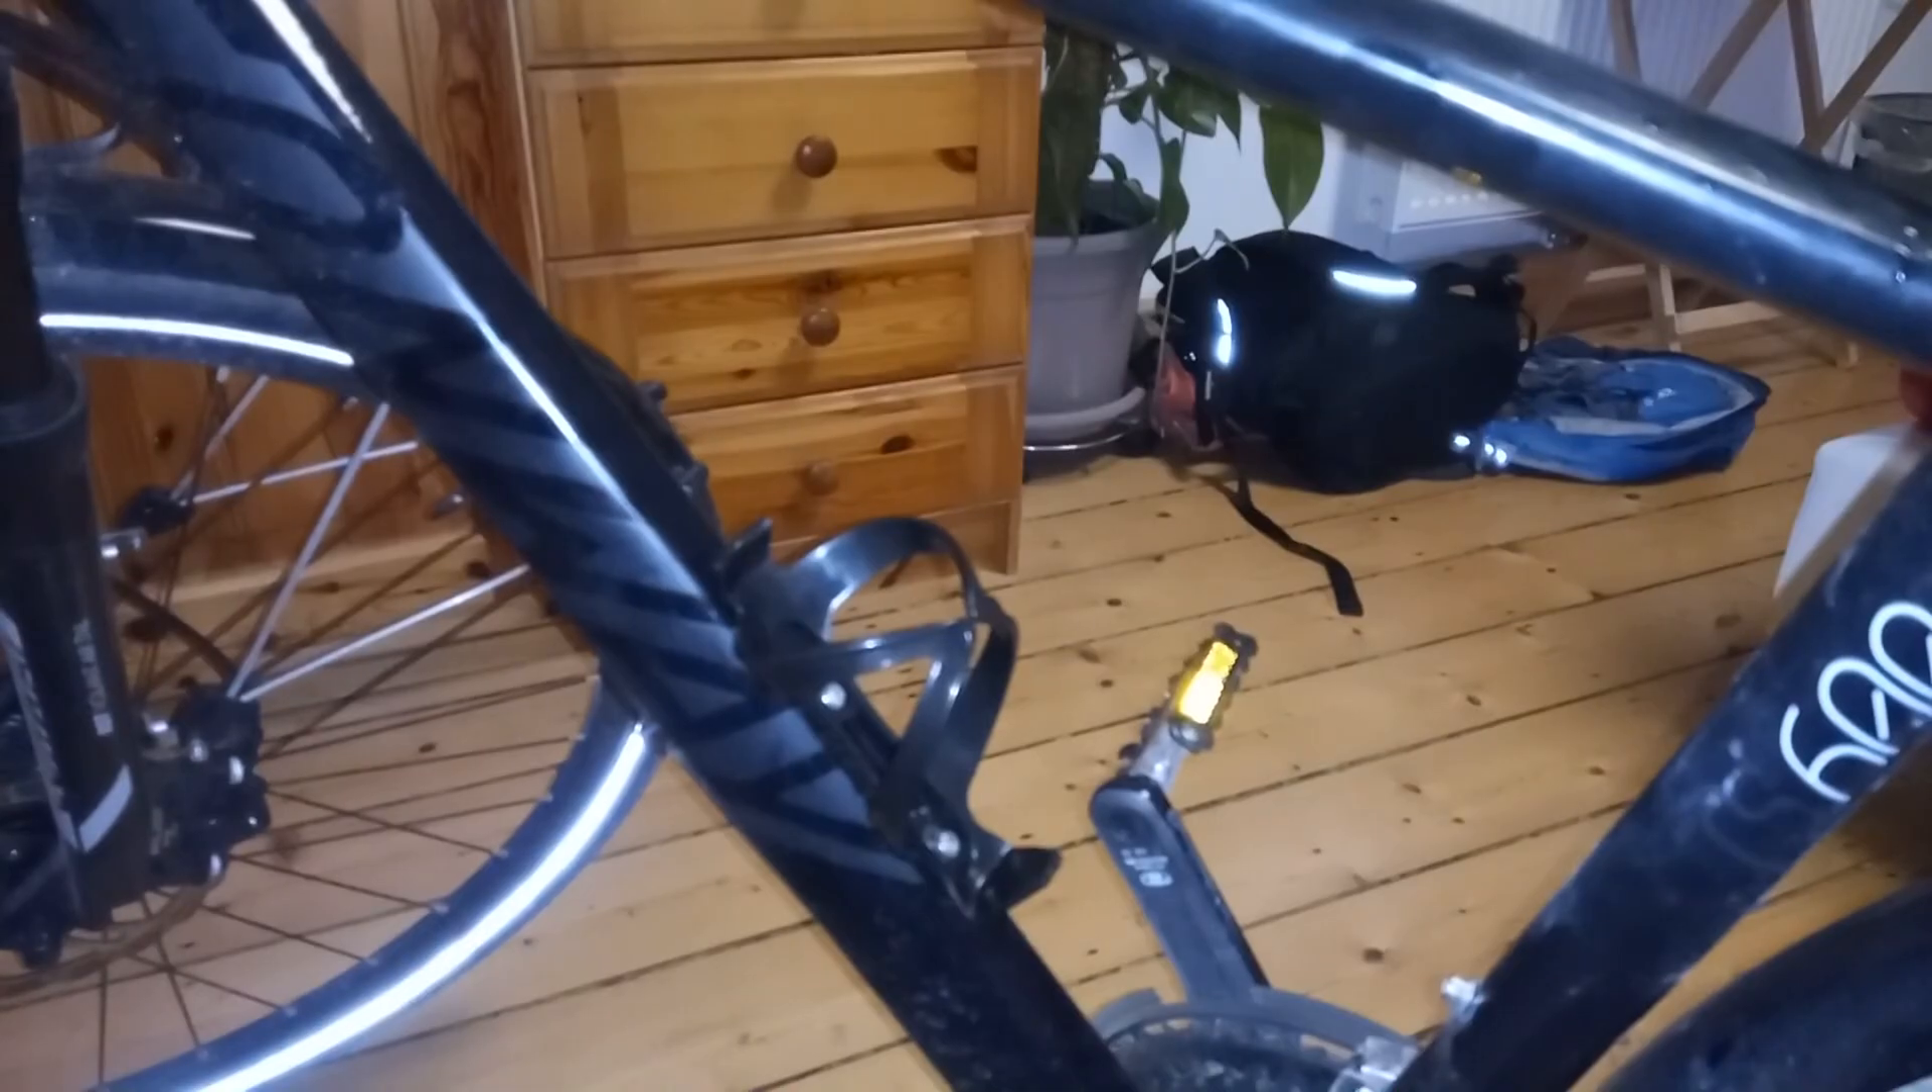Und damit ist die Flaschenhalterung montiert.